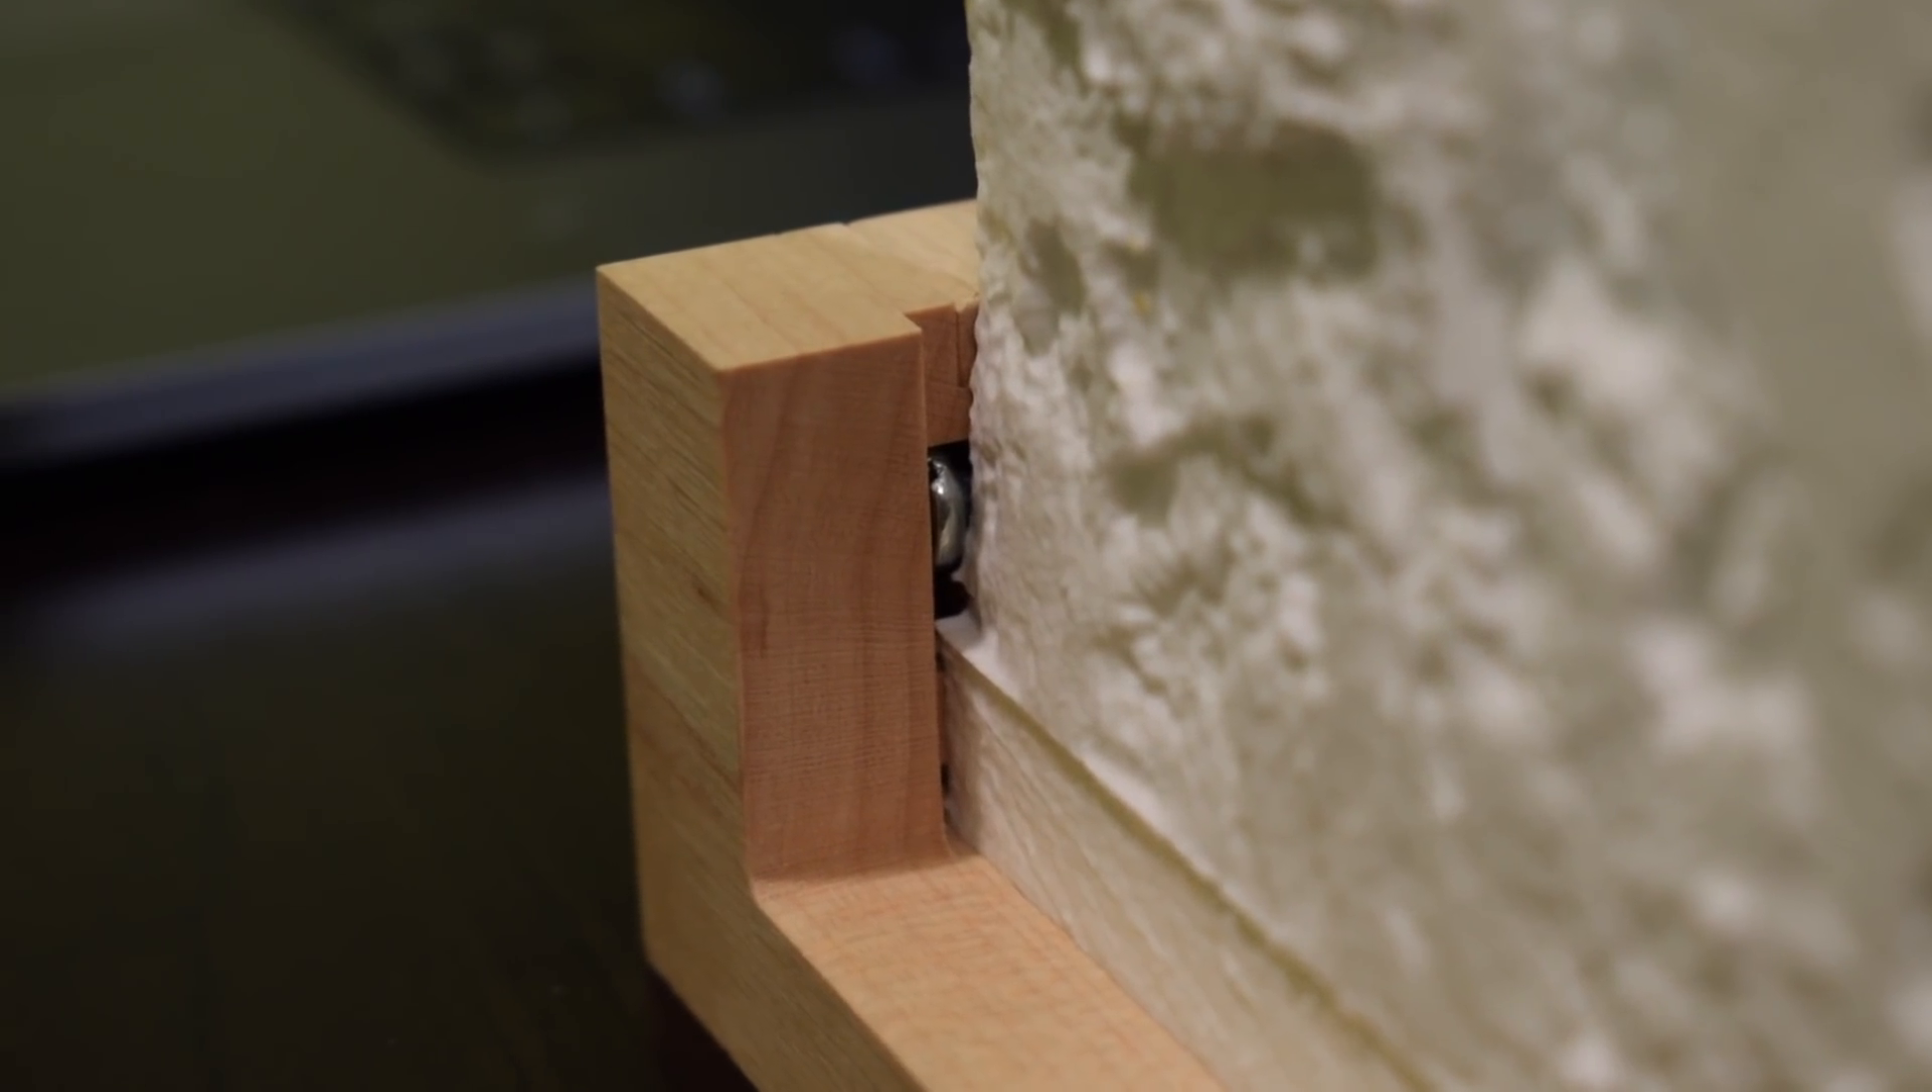There's also a visible gap between the wood and the corian in places.